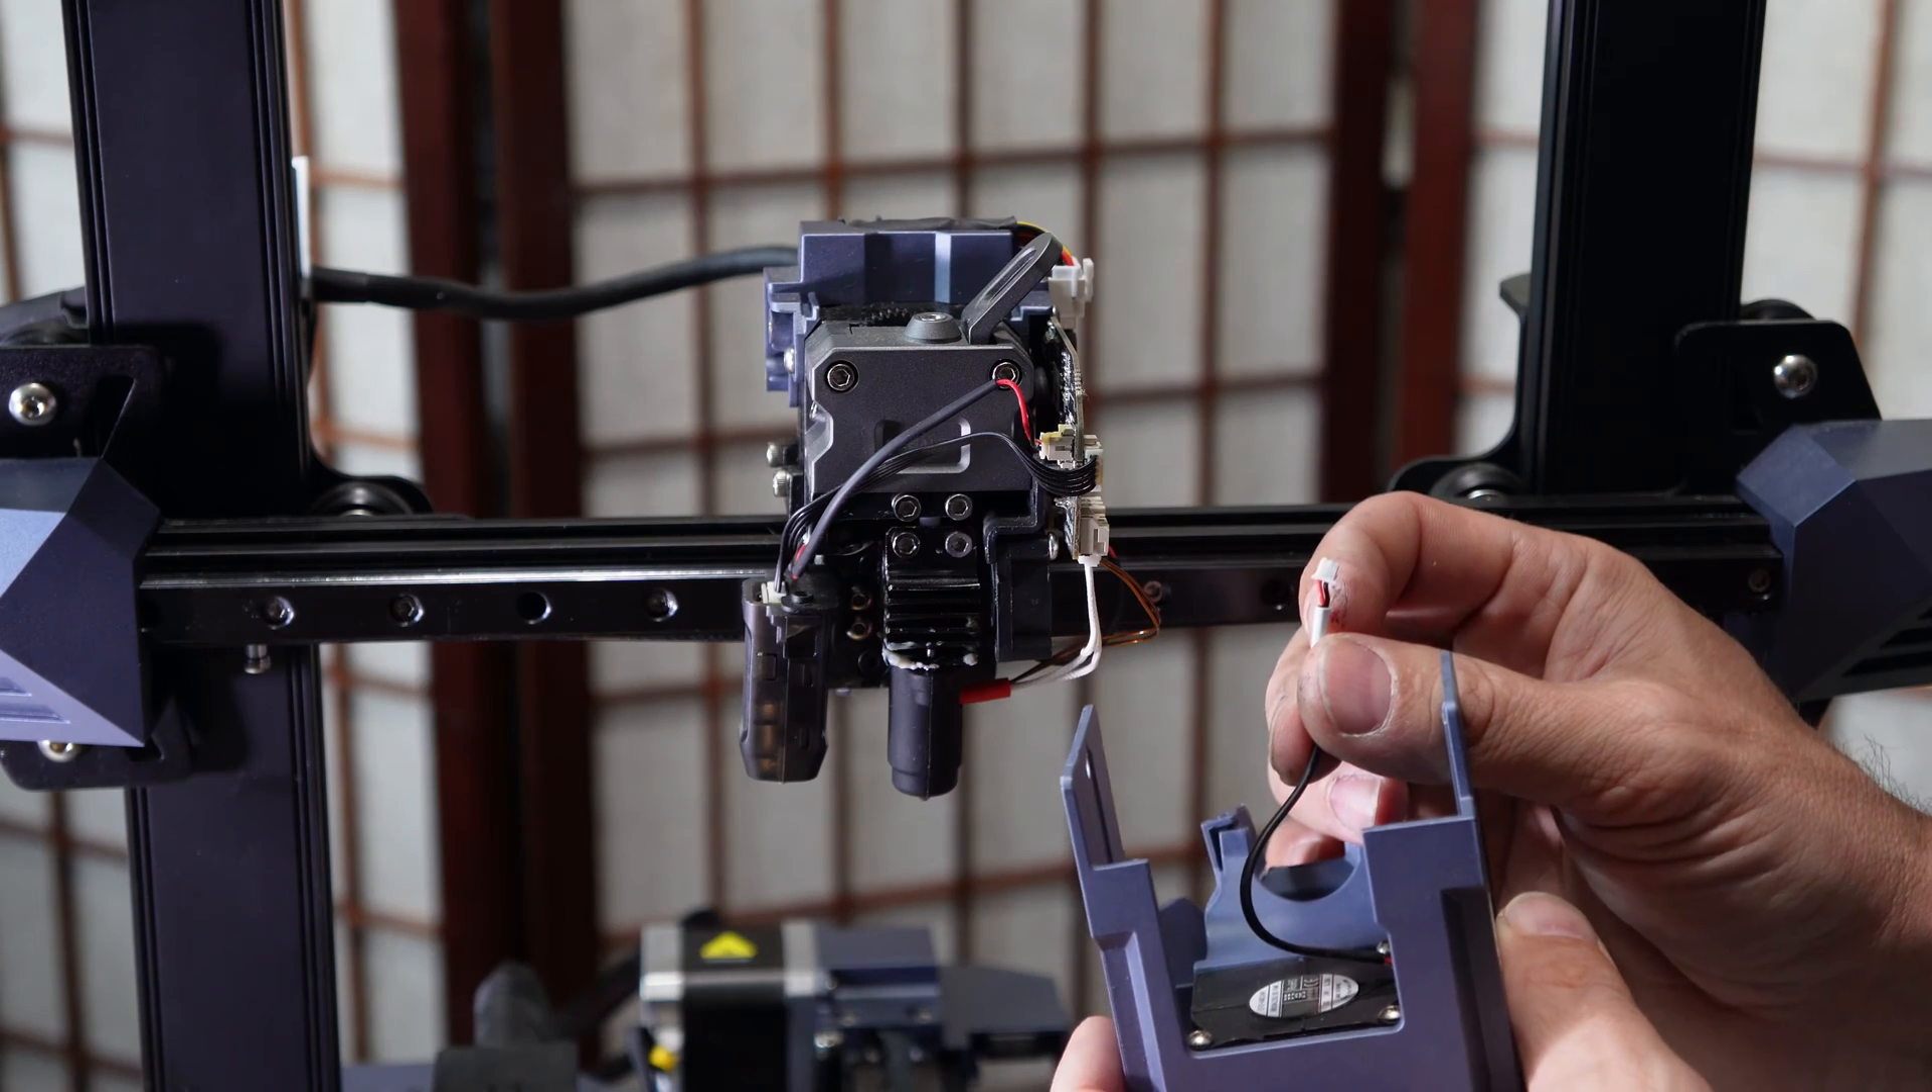With all your components installed the only thing left to do is put your cover back on.